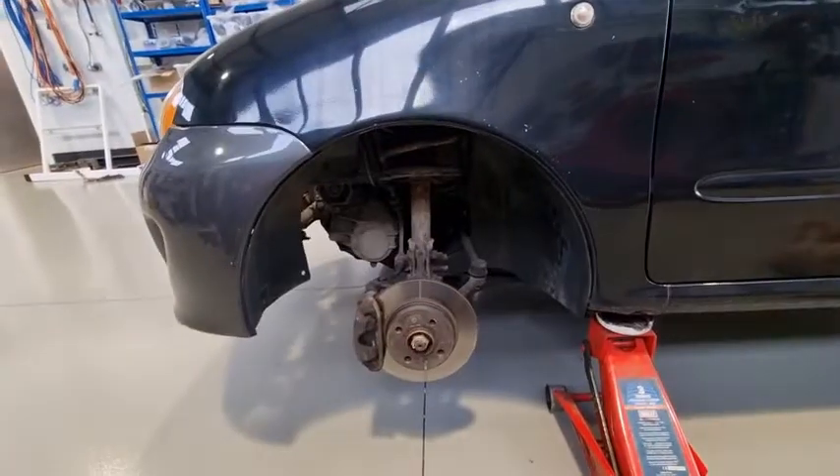Okay, guys, so I've now taken the wheel off.